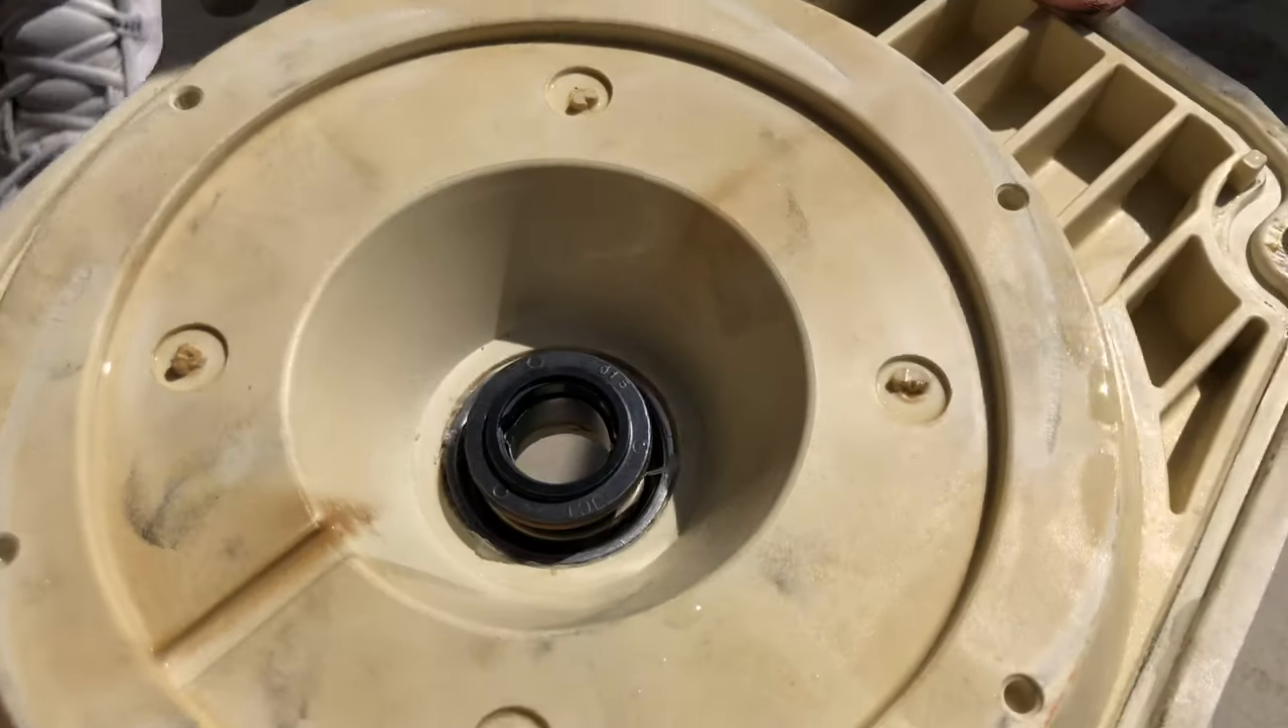The new seal is now in place.